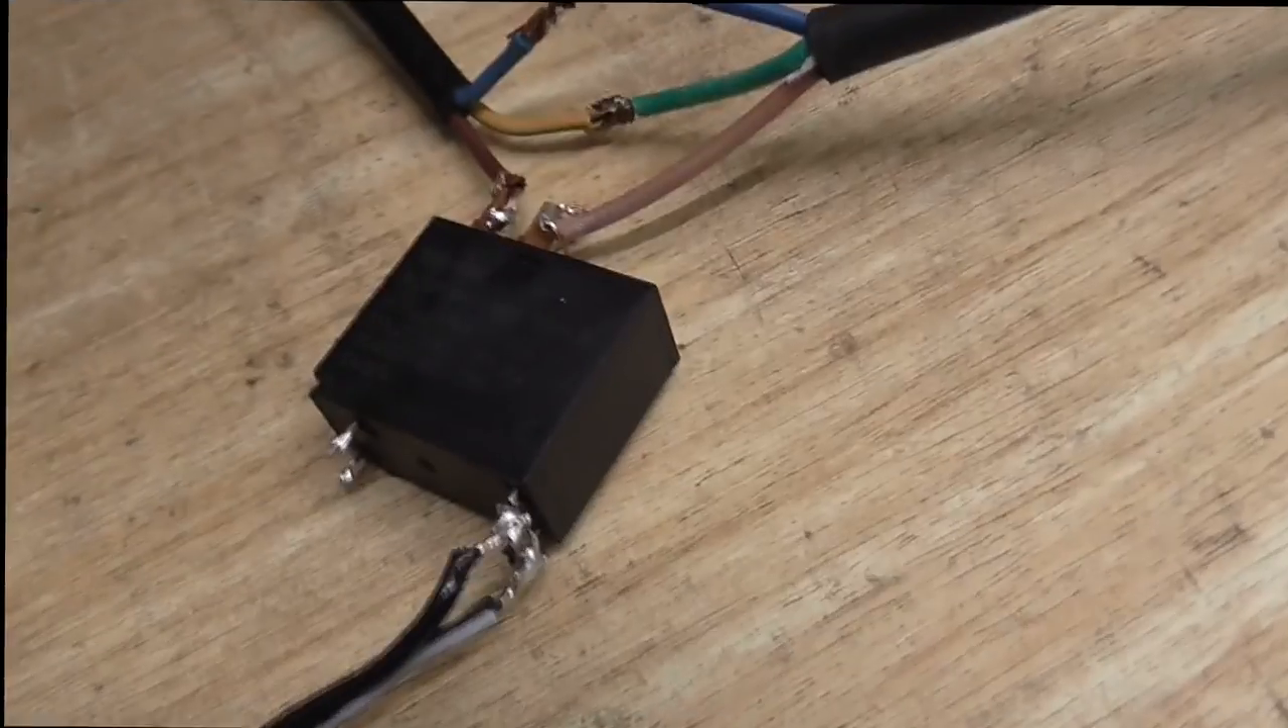And here's the relay all wired up.